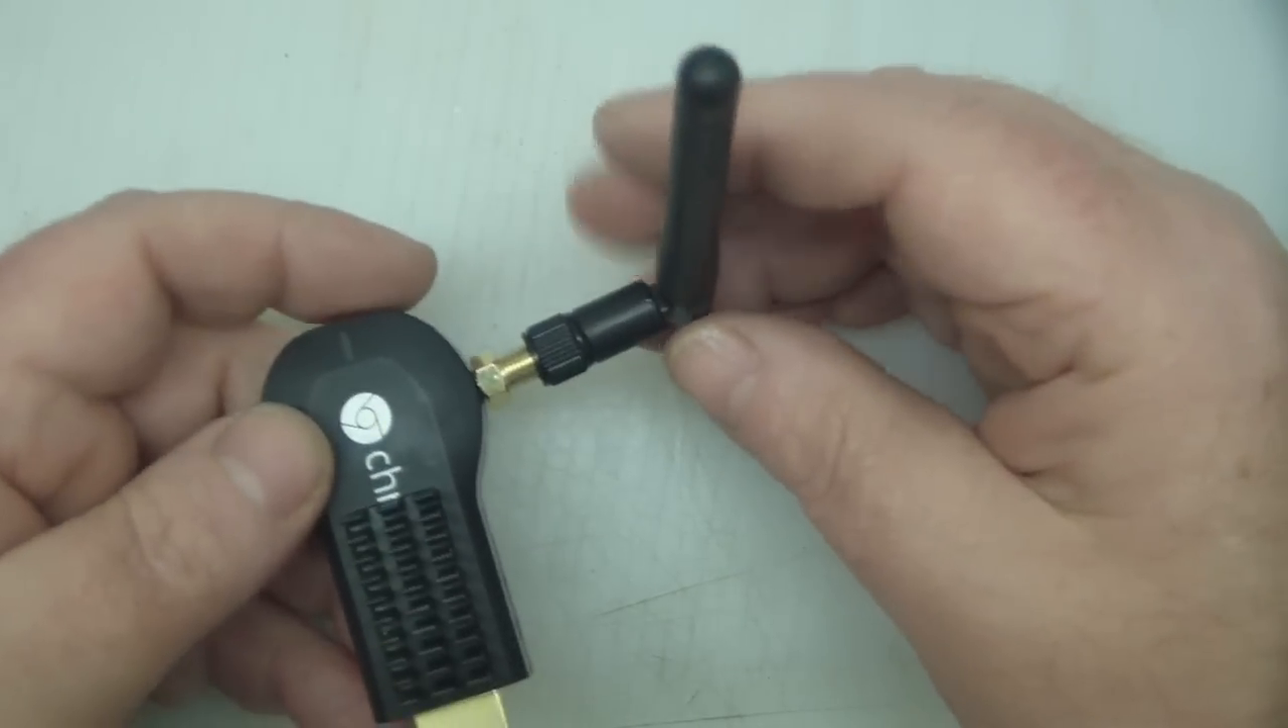So here it is all finished off with the heatsink in place and a small antenna.